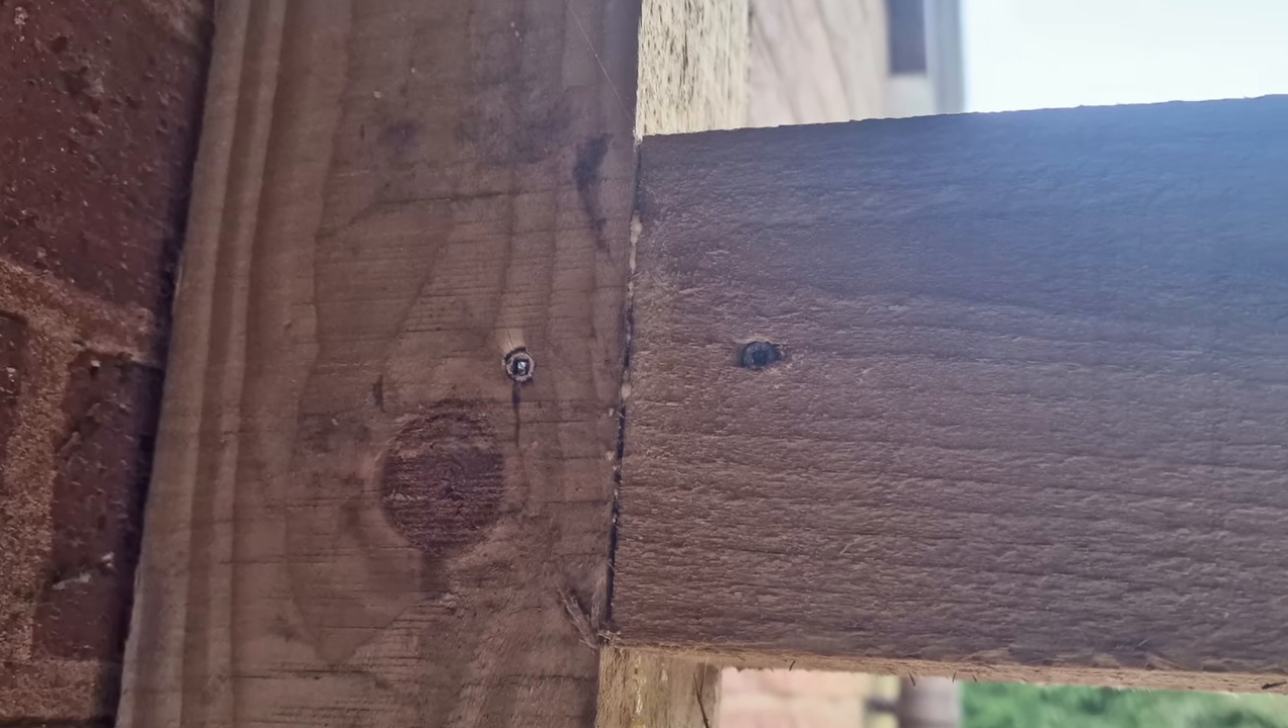The loose tenon horizontal braces fitted beautifully into the rear post.